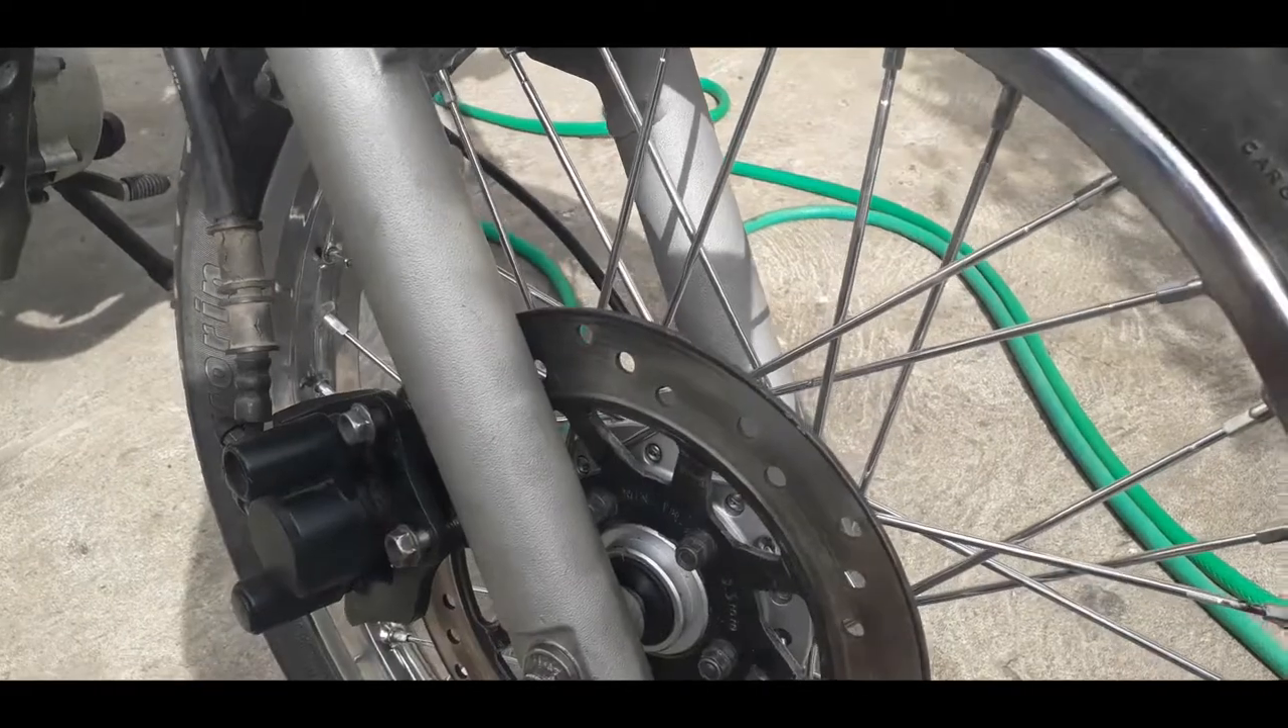Já instalei a roda aqui no local dela, né?